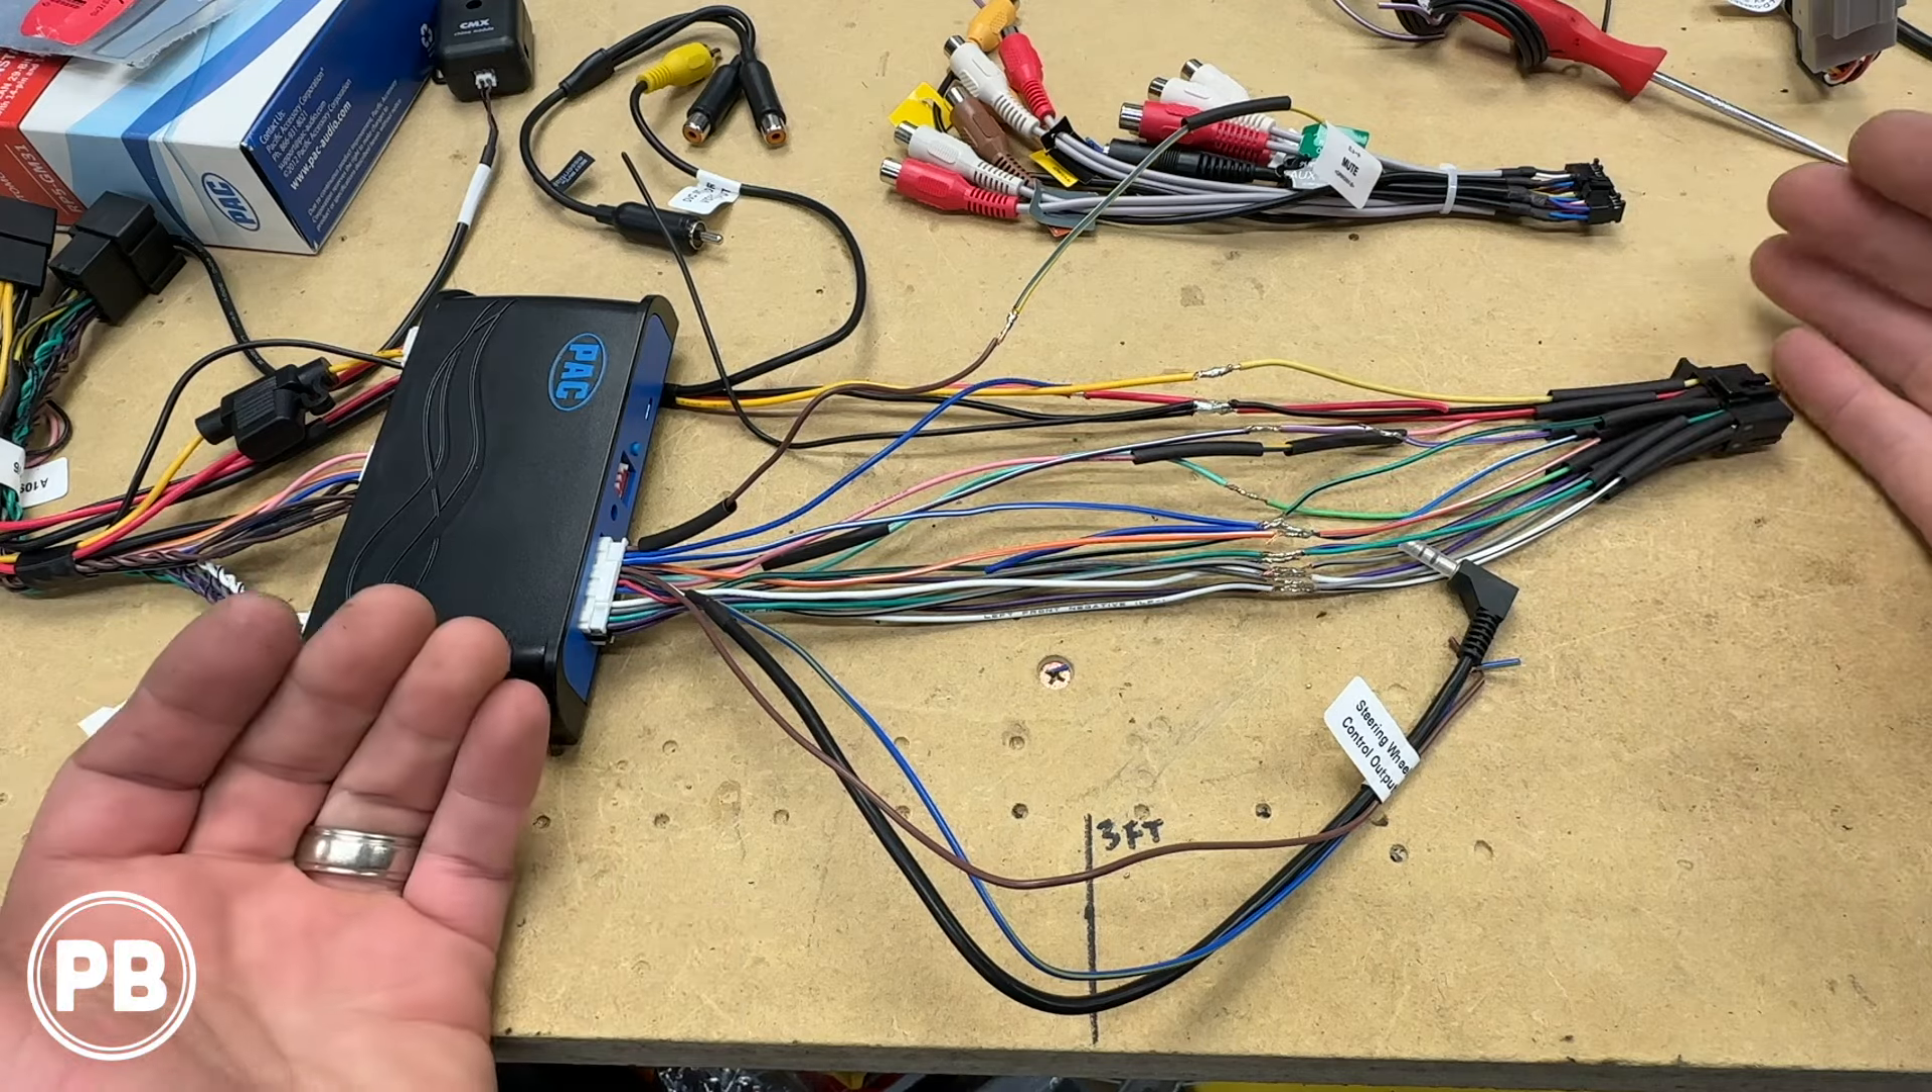All right, so we went ahead and made our connections here, and we are lucky in our case where everything happened to actually correspond color to color.